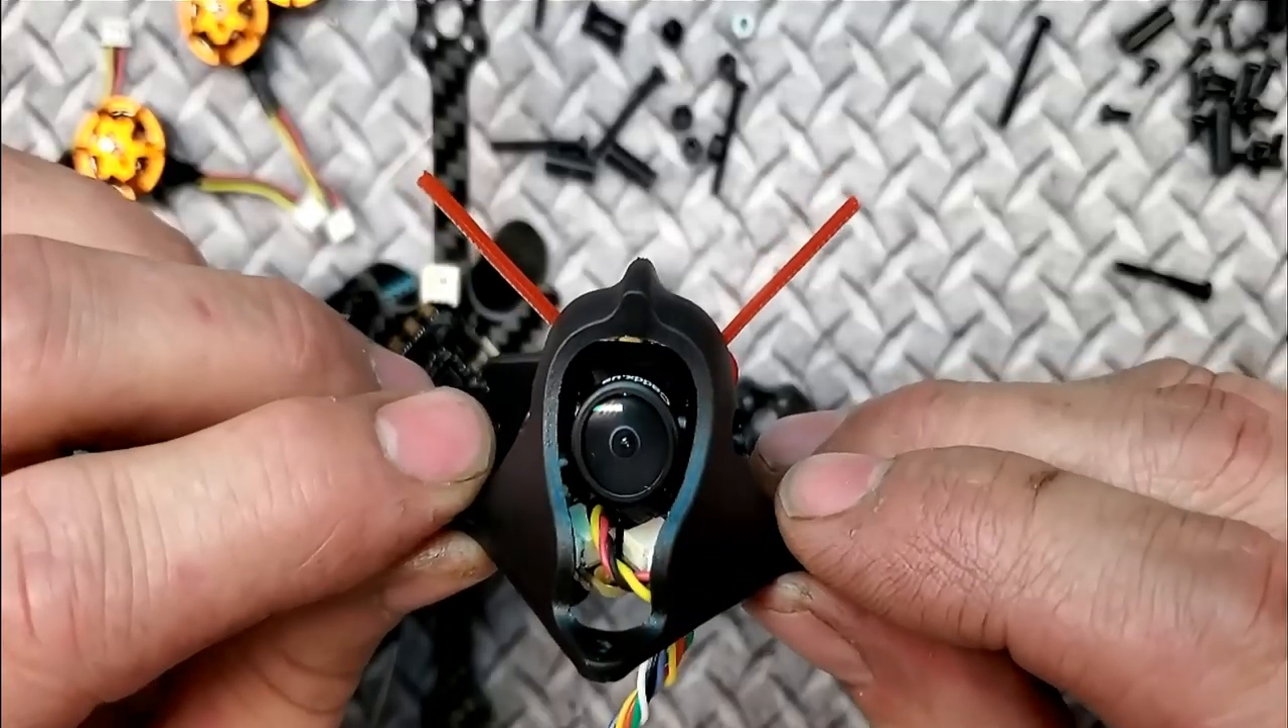This is the top being completed. As you can see, I have the little zip ties coming out here.